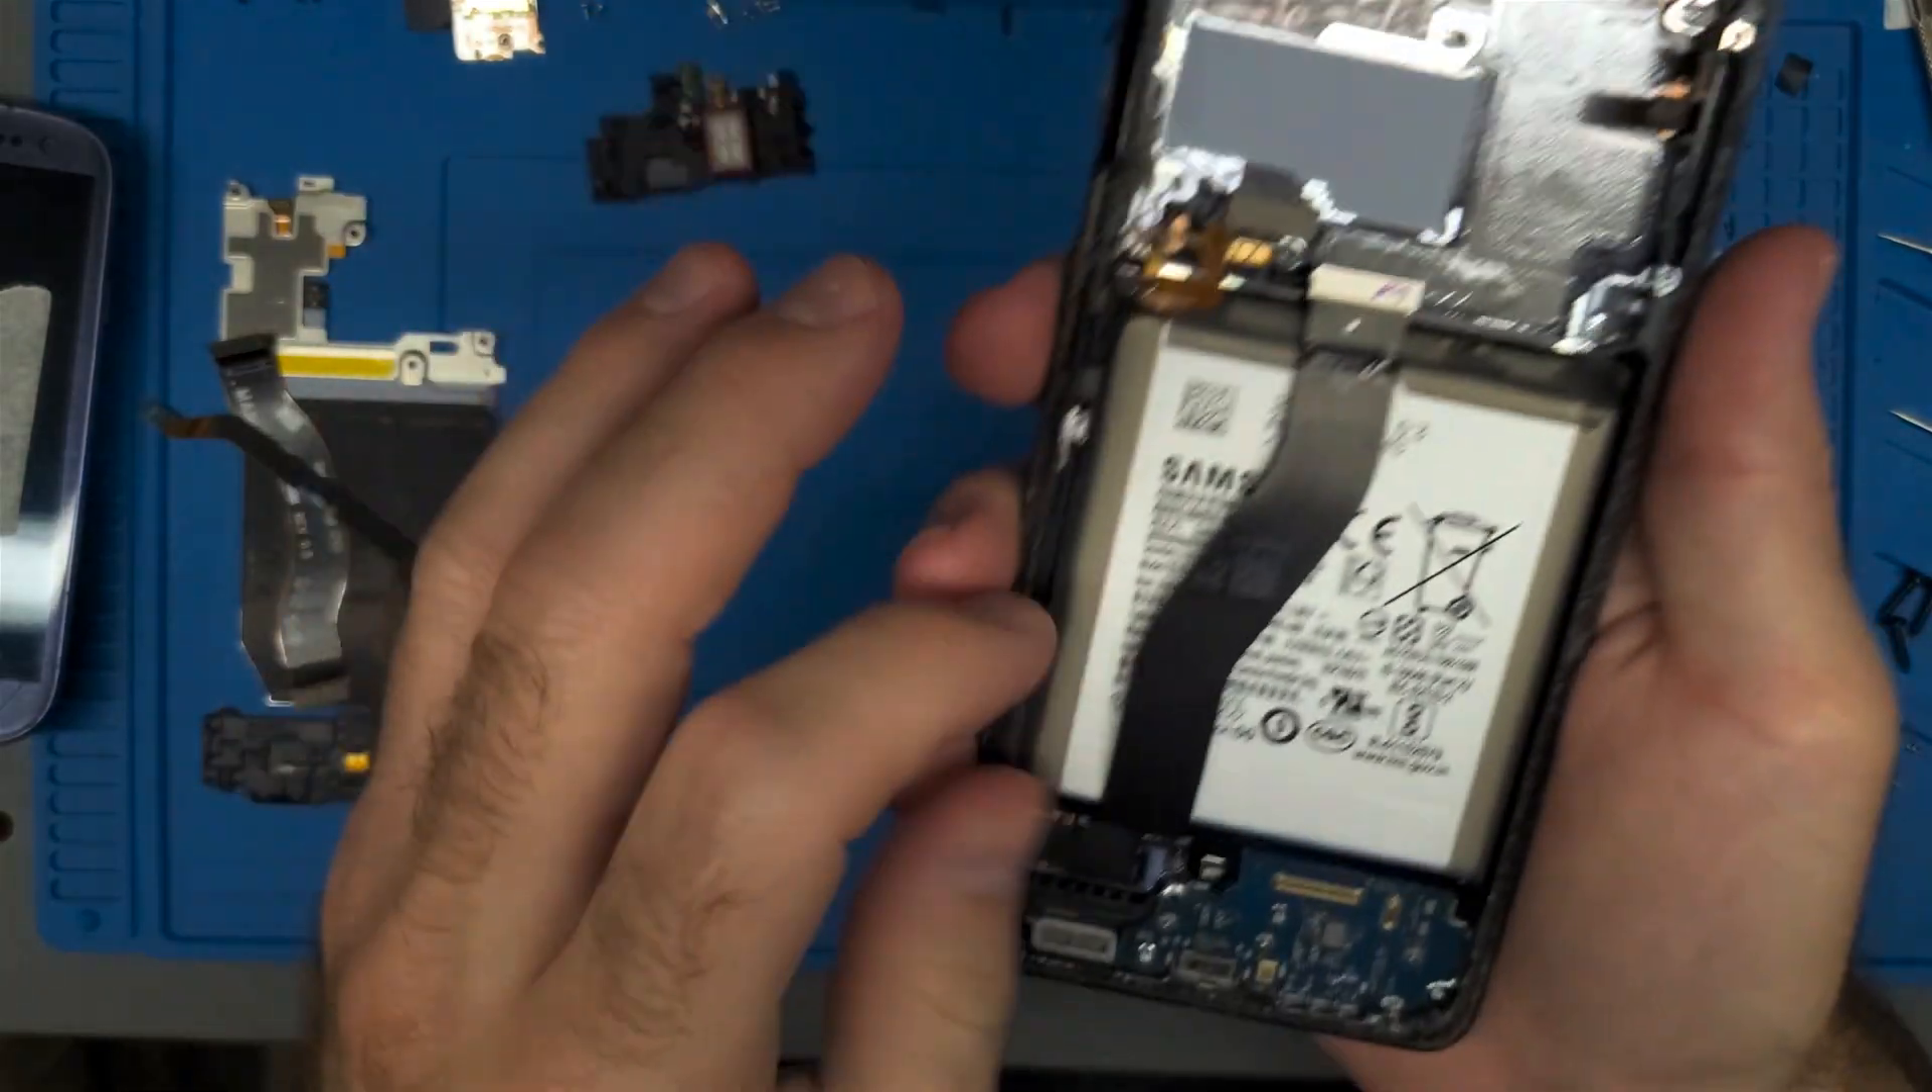I still gotta get the battery out and I'm gonna take this daughter board out next.